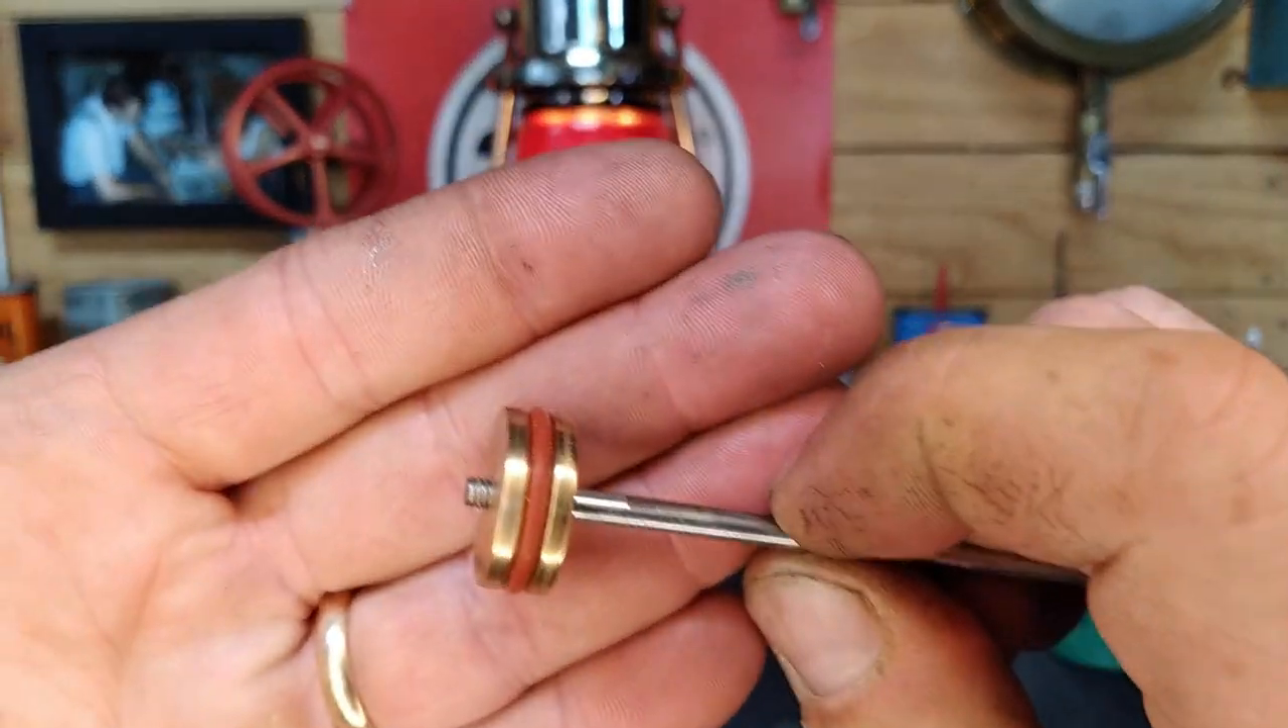We've already got our piston fitted with an o-ring.